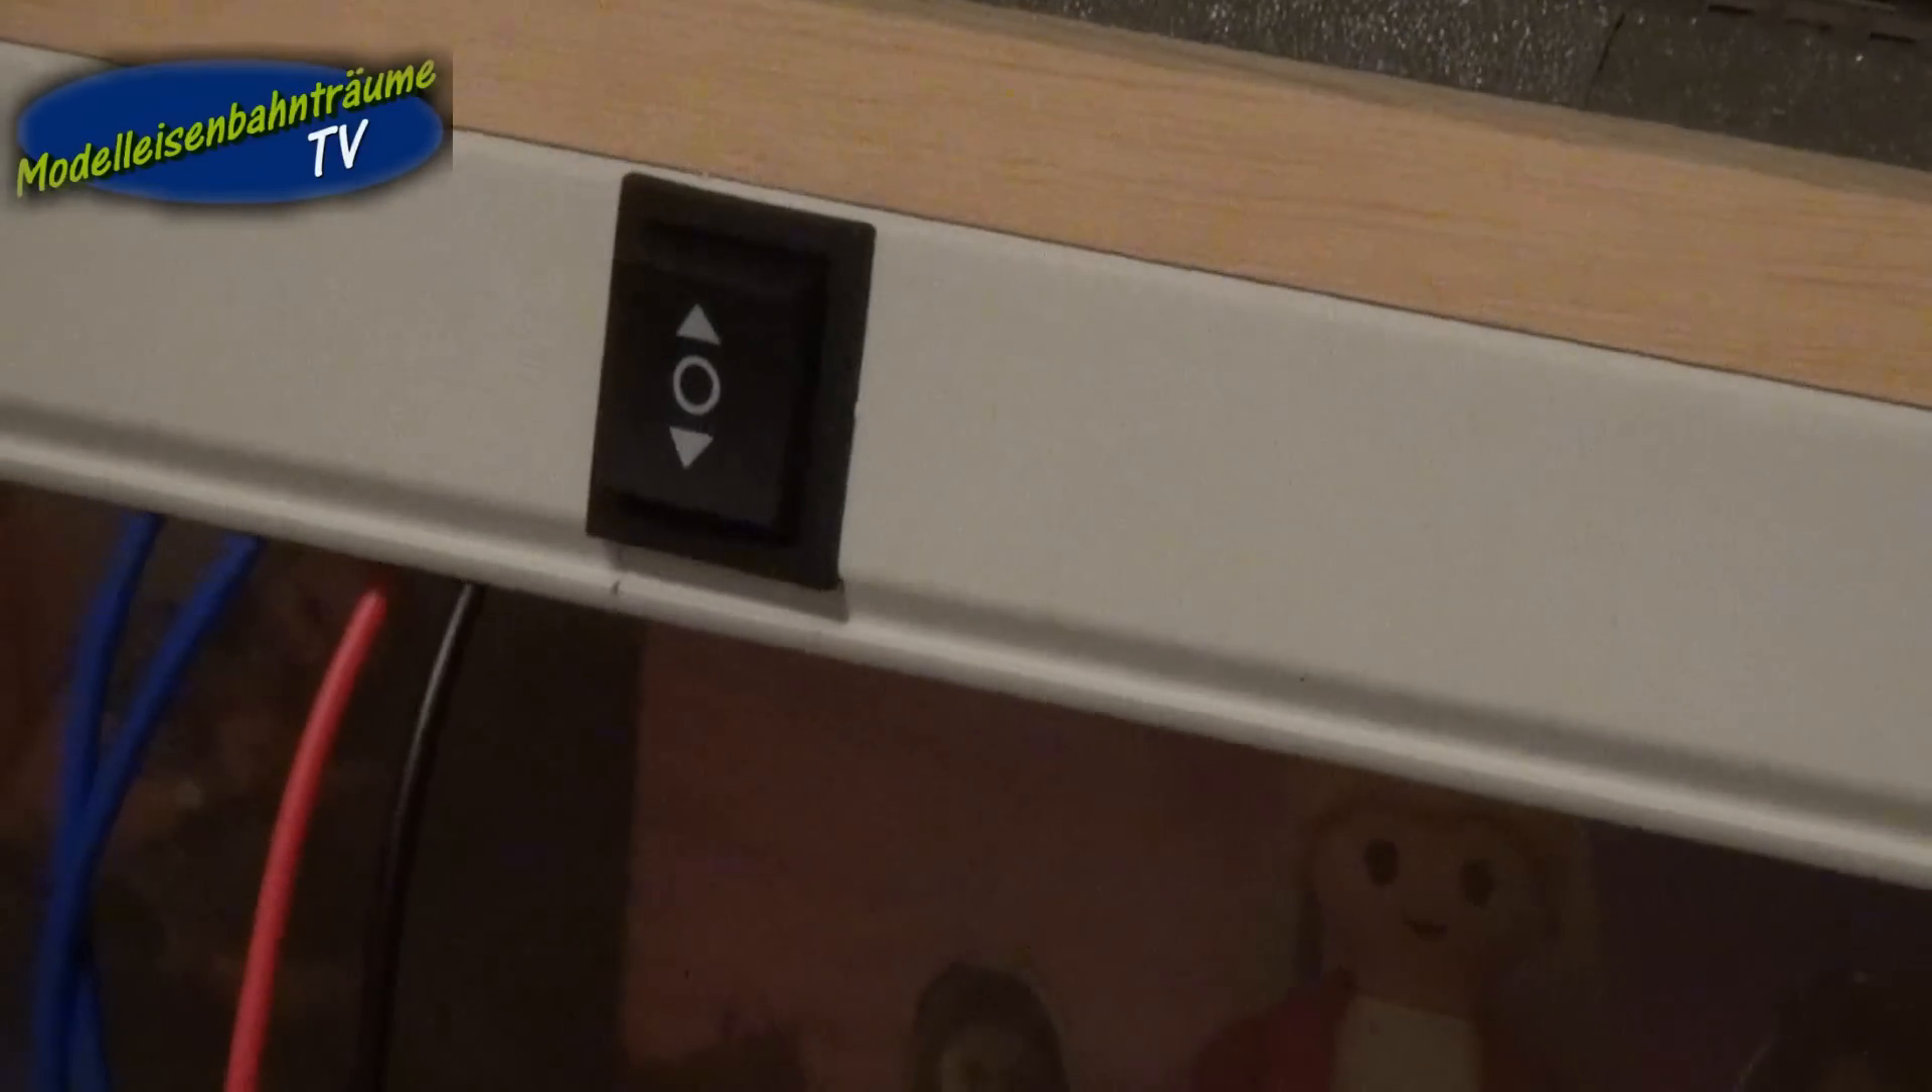So der Schalter ist verbaut da ist er drin.